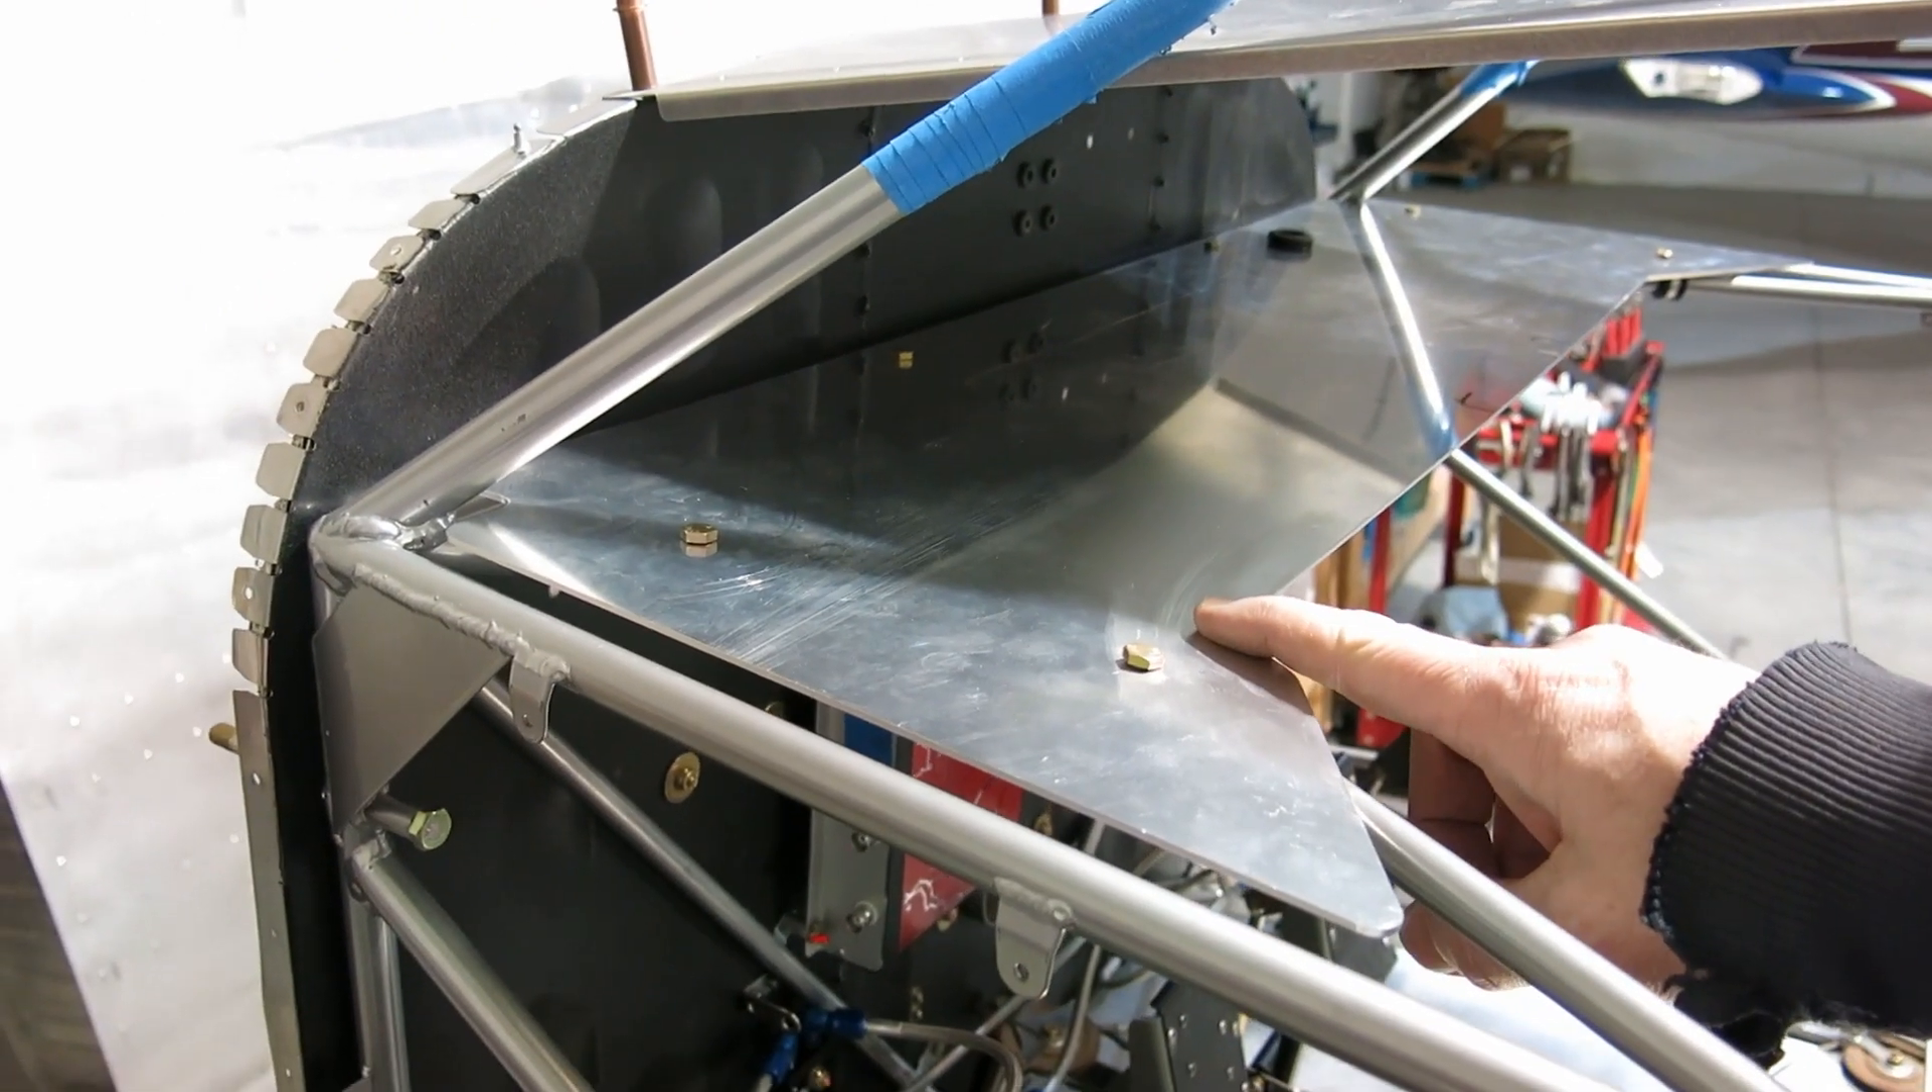I did have to, we've got our, you can see we've got our shelf fit up. It's not screwed down or anything like that, but we've got everything in place.